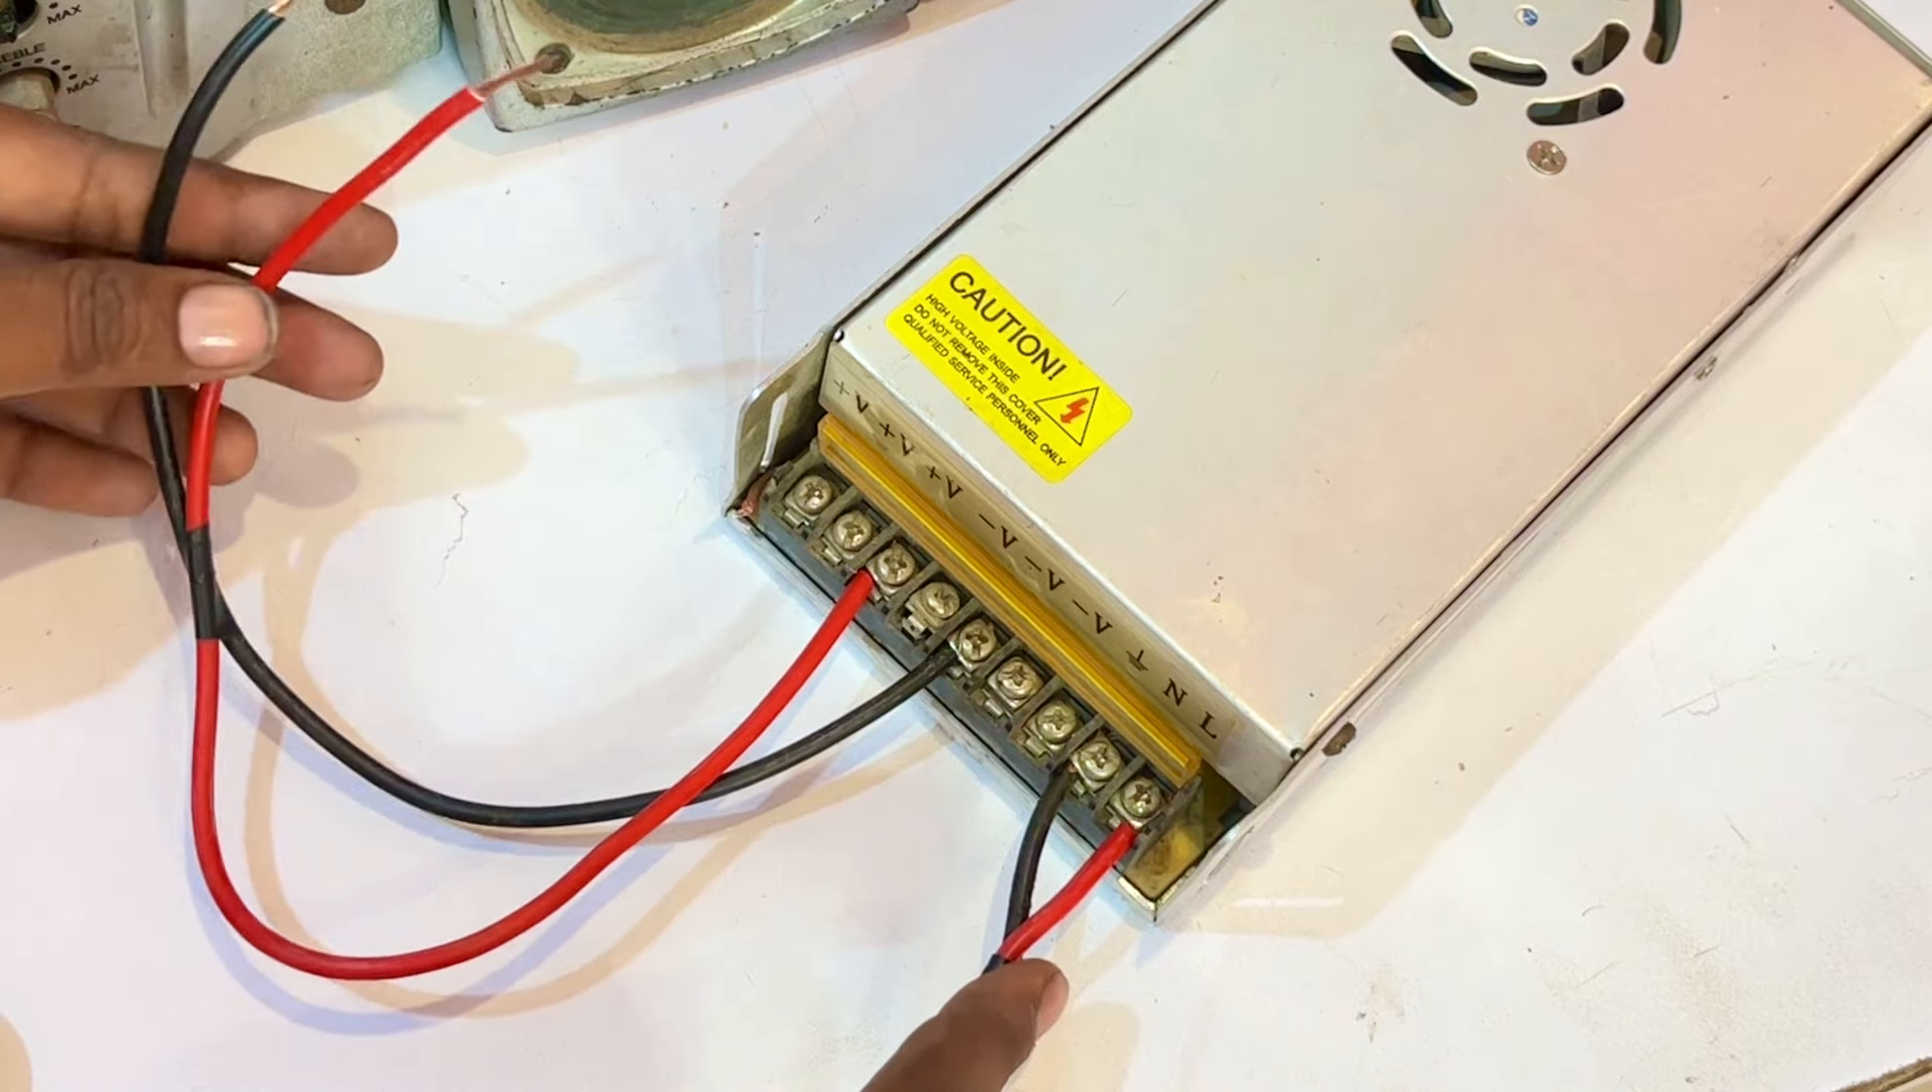तो power supply के connection अभी यहाँ पर हो चुके है।